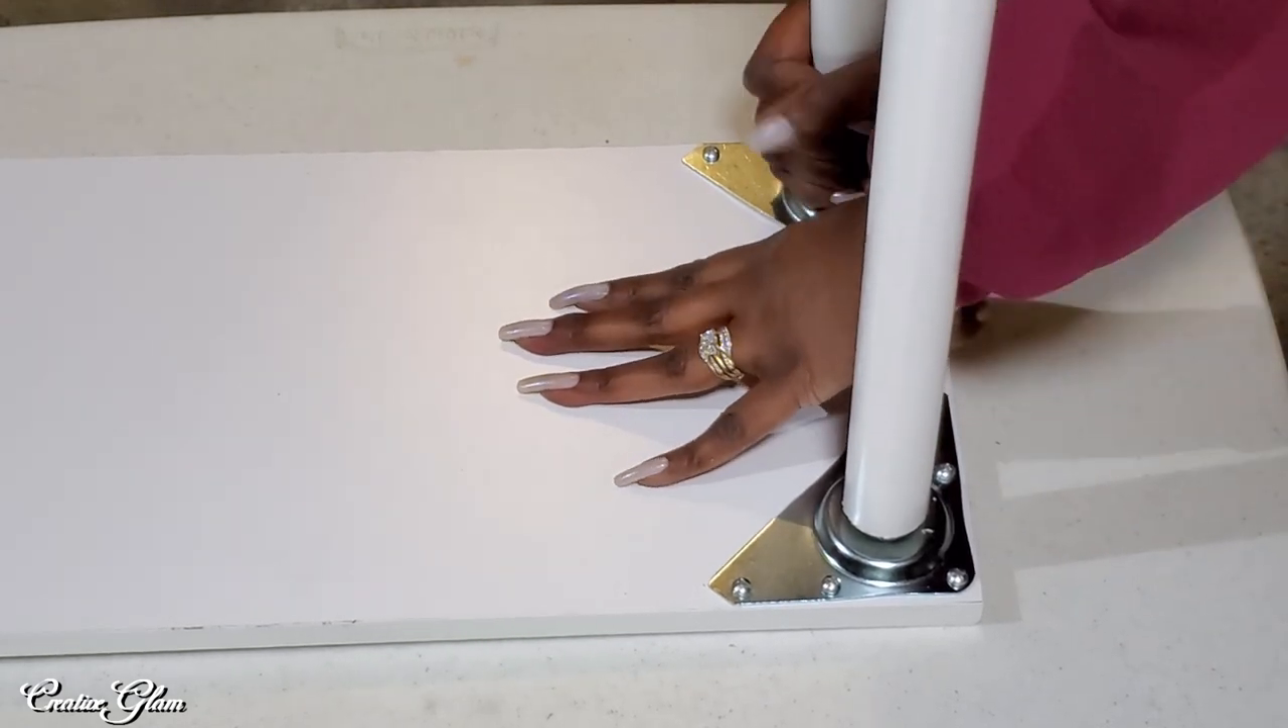I got the brackets on the bottom of the shelf.